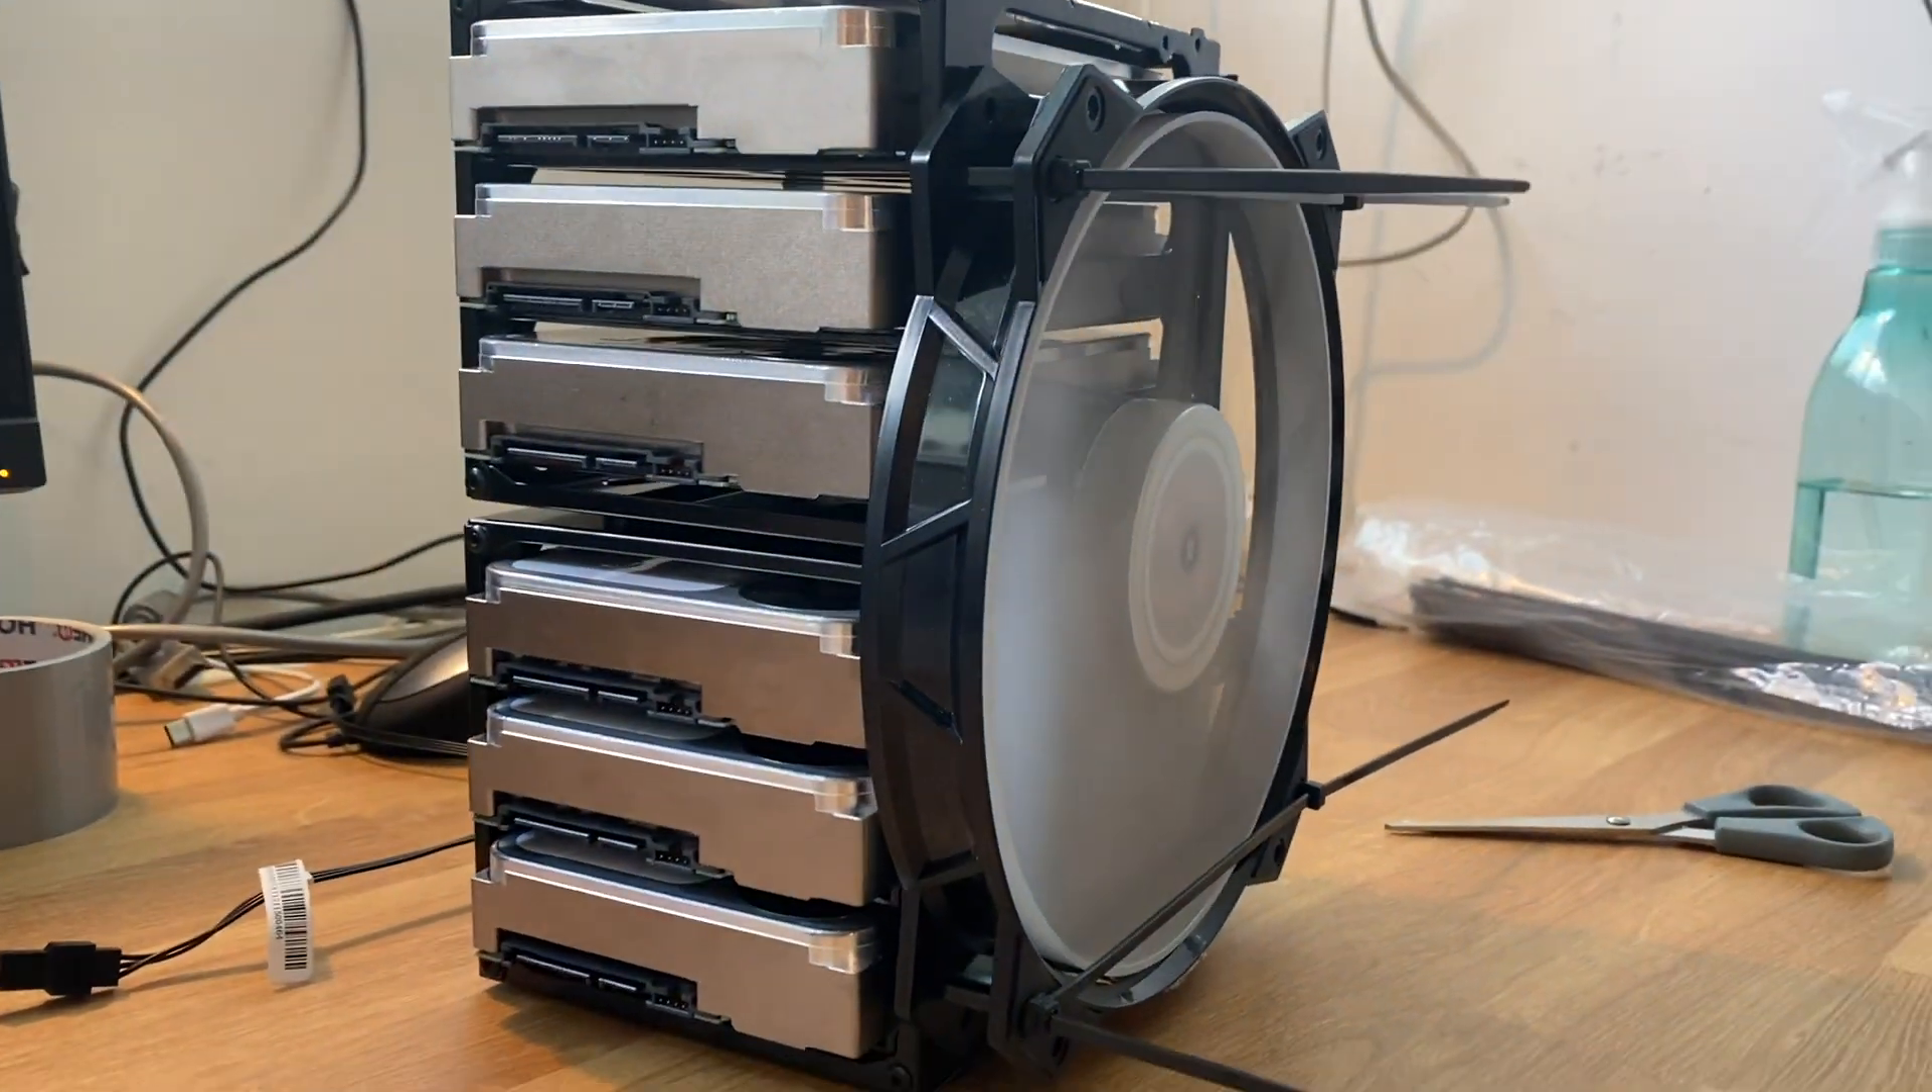It's a Cooler Master fan and I think it fits quite perfectly with the size.